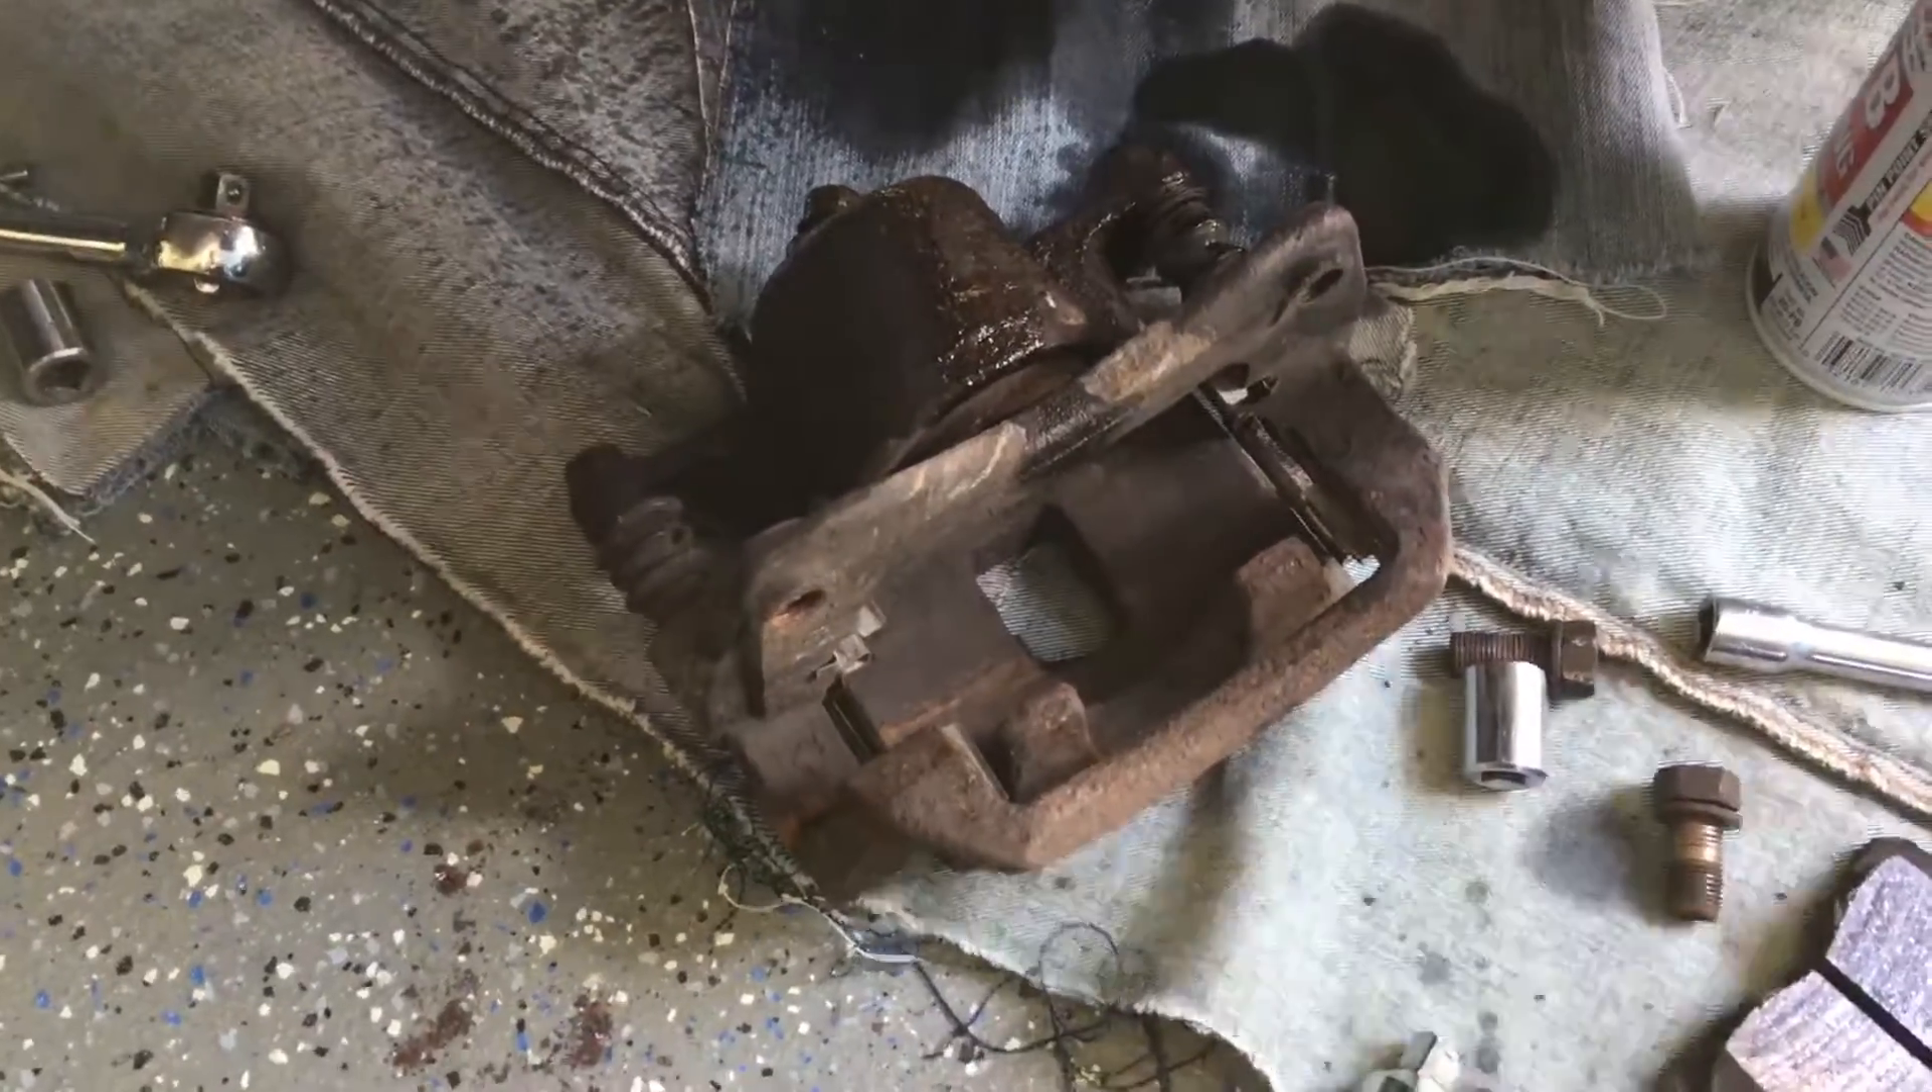All right, so we've got the old caliper off.